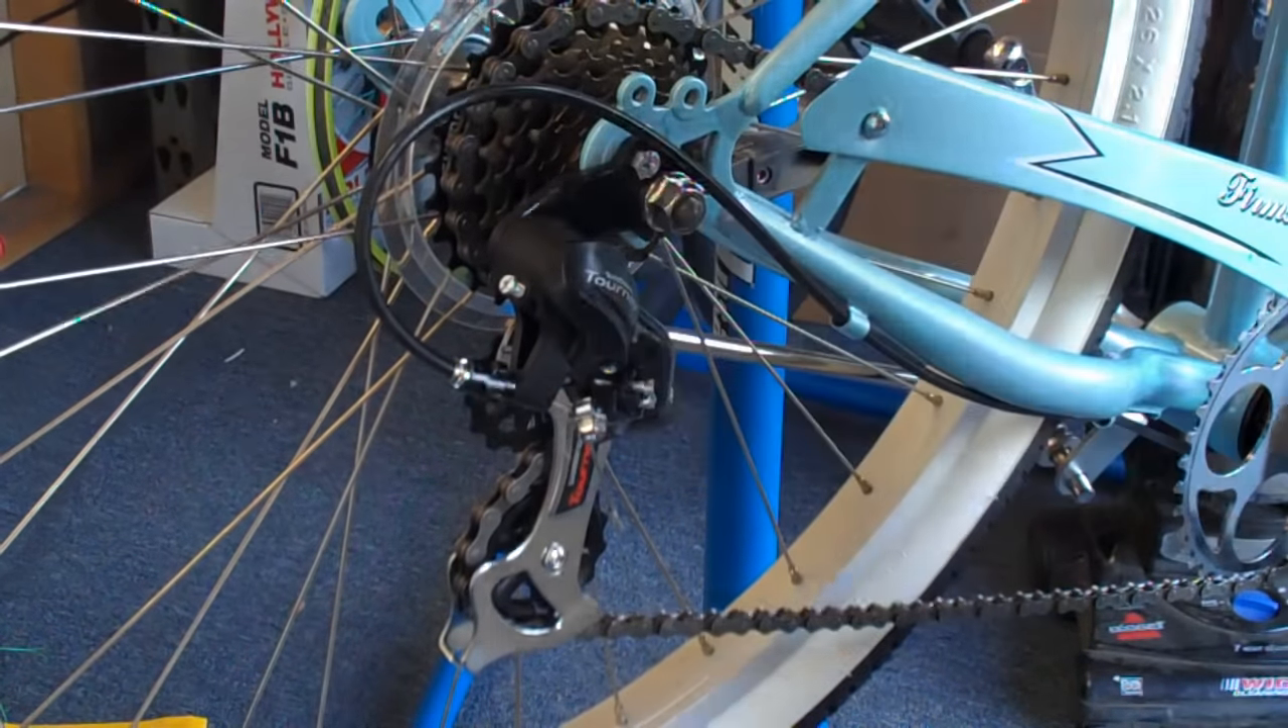When the bike arrives, you'll notice that the cable for the derailleur, this part right here, is already attached.